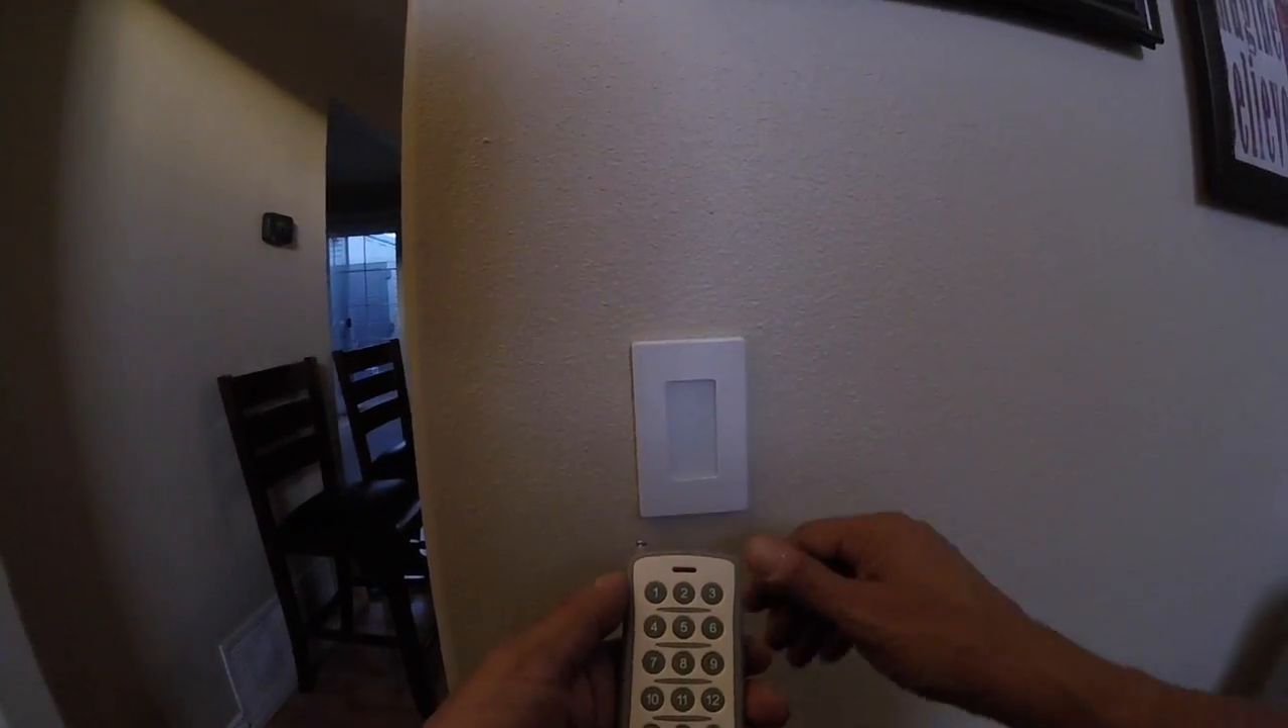Presionamos firmemente la placa de acabado y la instalación queda completamente terminada.